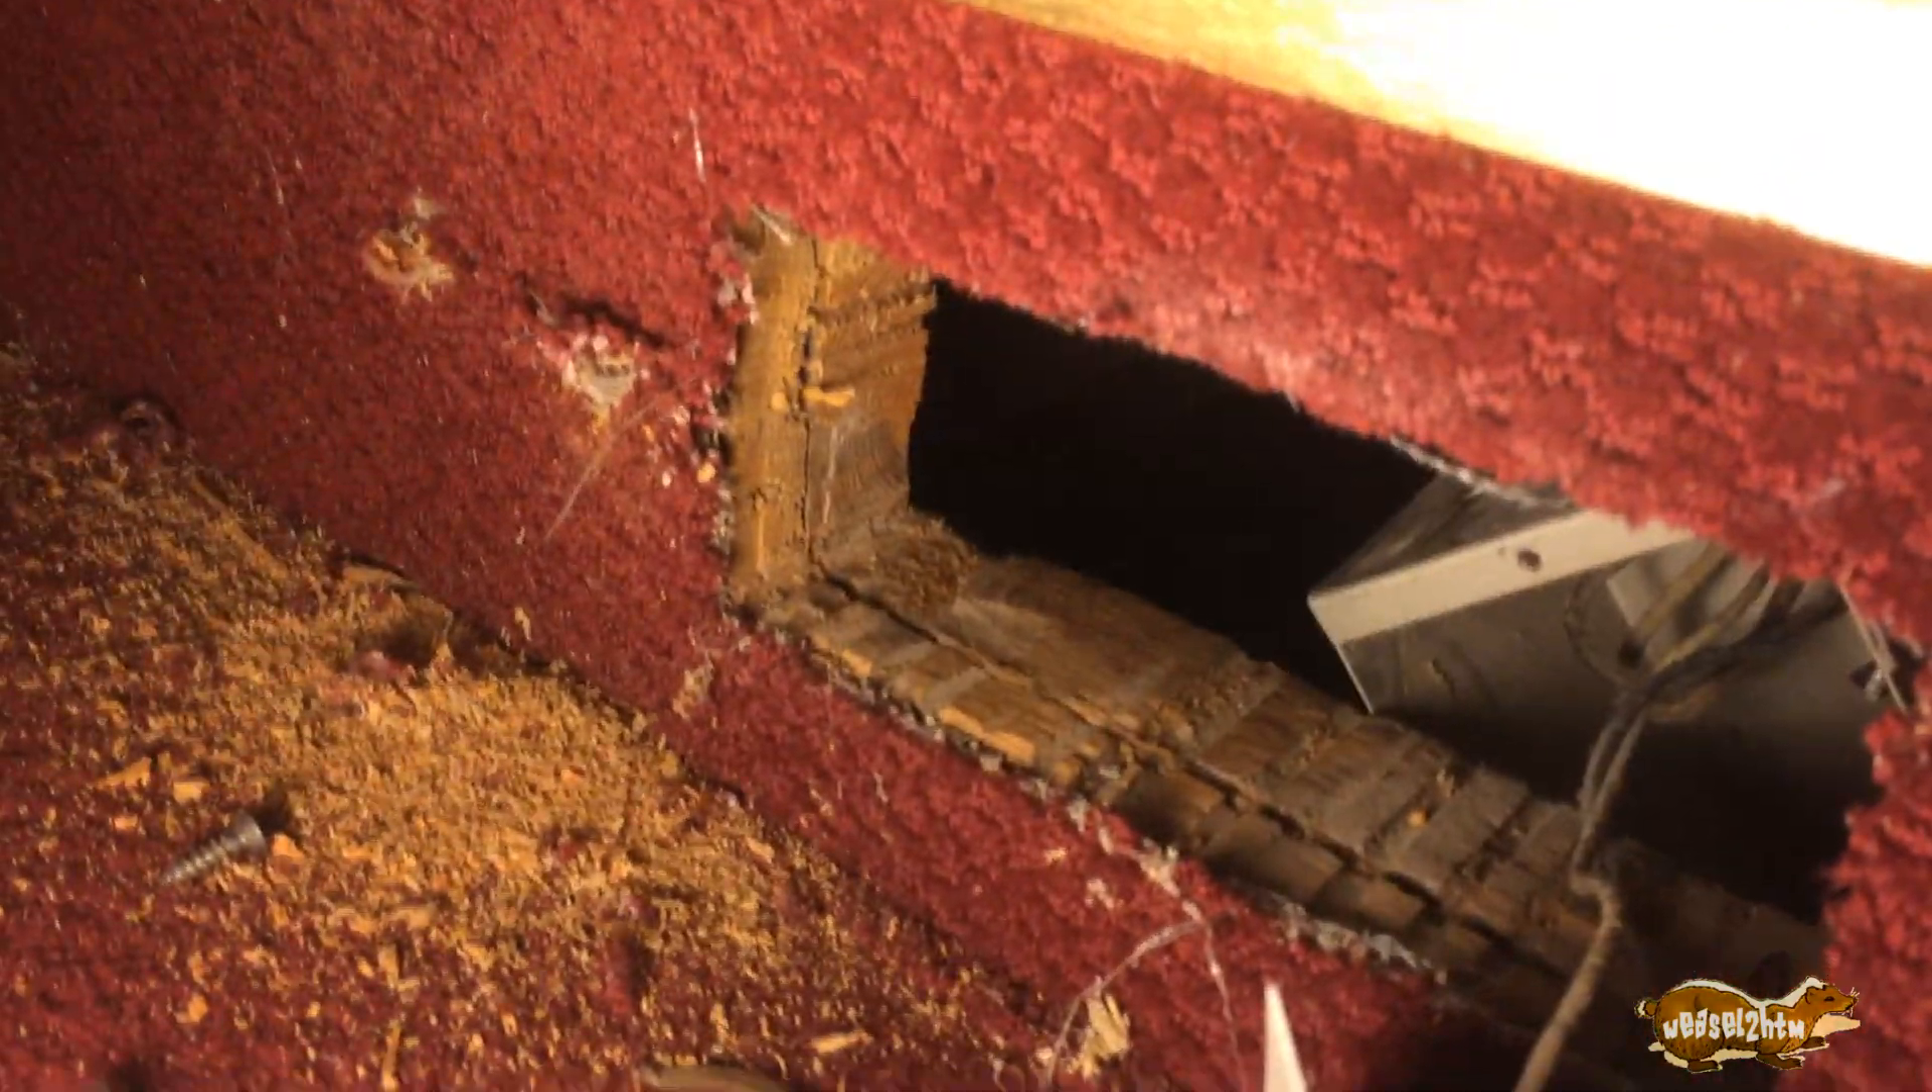I found an old light and I was able to pull that out which gives me a nice big hole.